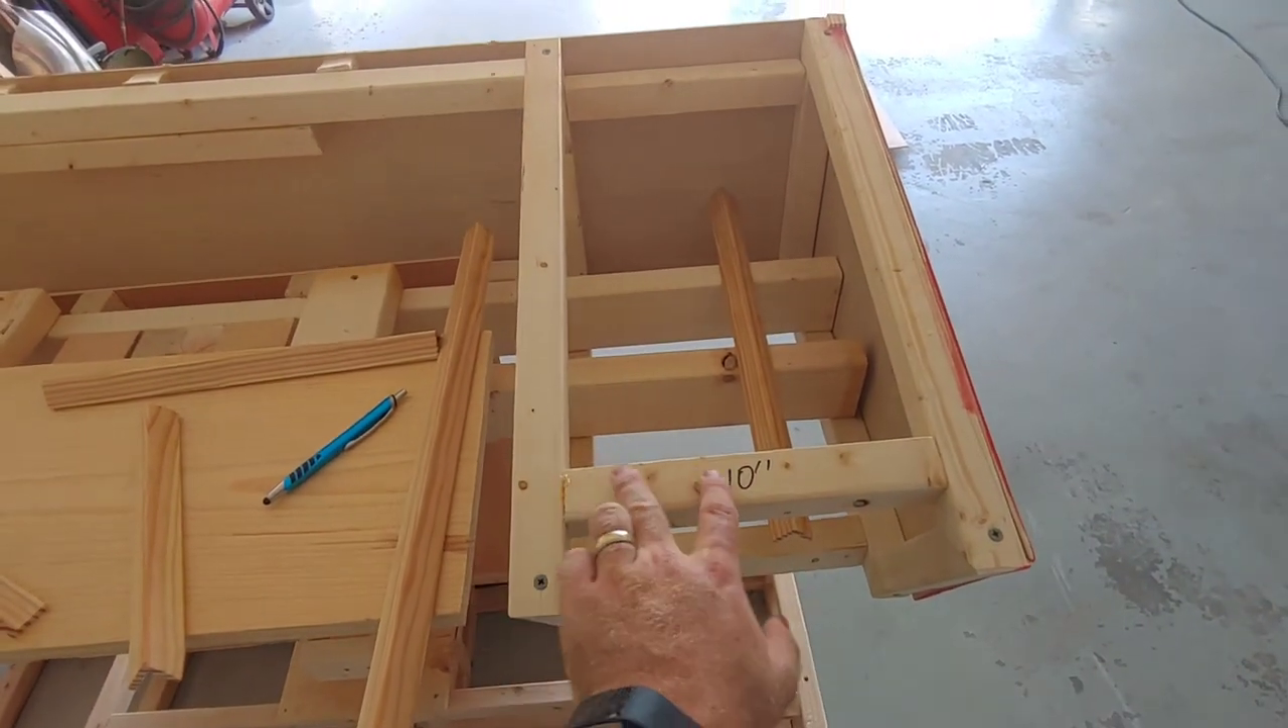I've uh put some more bracing in here.